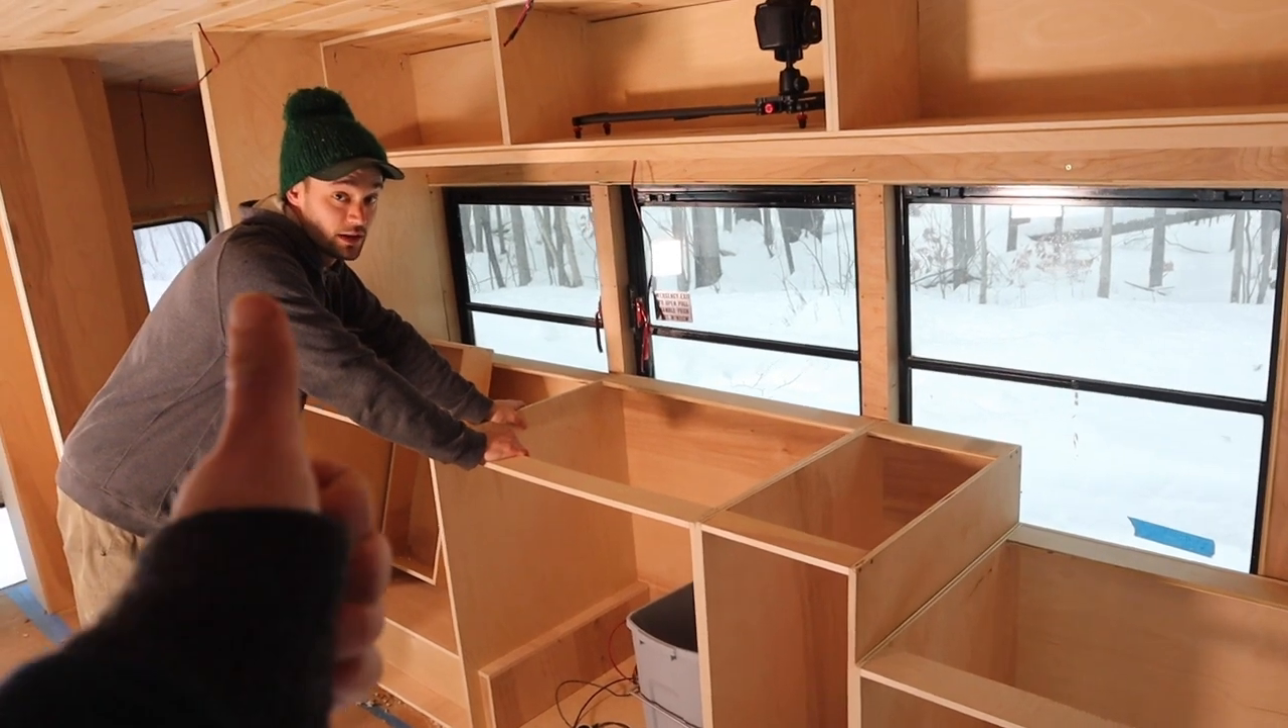I mean, really at this point, we got our casings in, got all of our cabinets in. So now it's just a matter of getting them all screwed together.